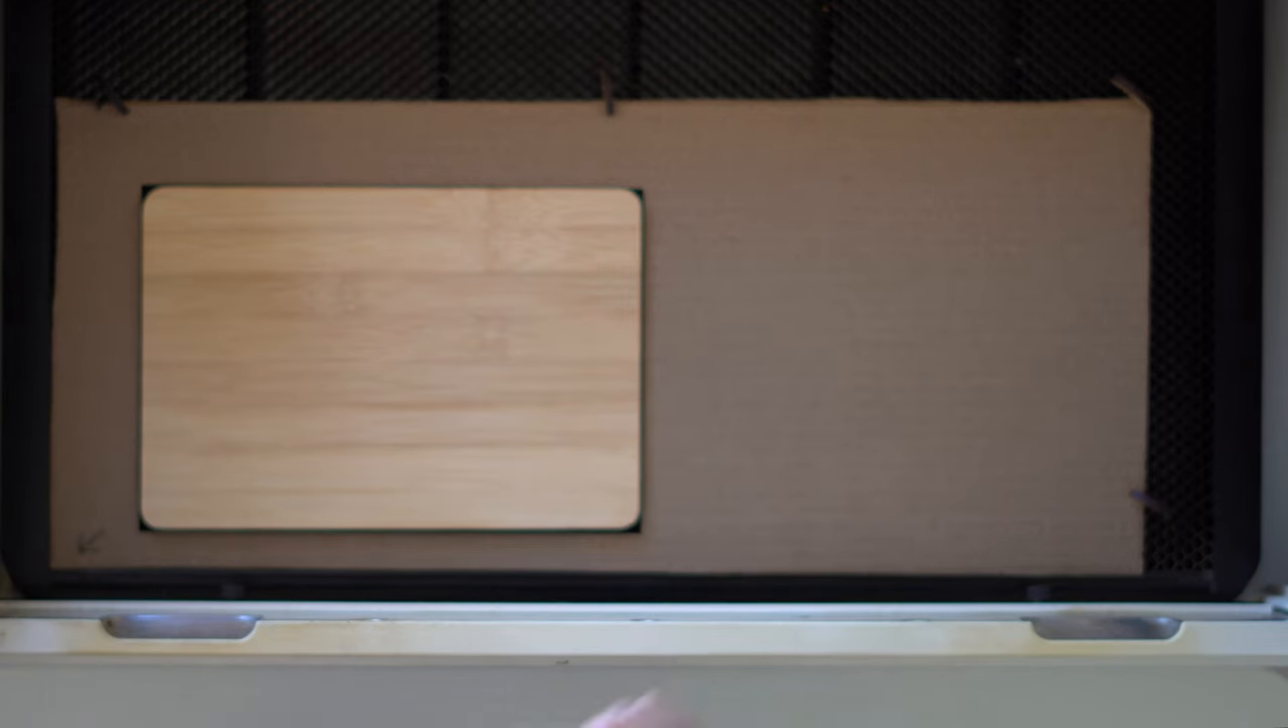So here's our board and we're just going to drop it into the jig and you can see that it fits pretty well and I'm just going to line it up centered to that box.